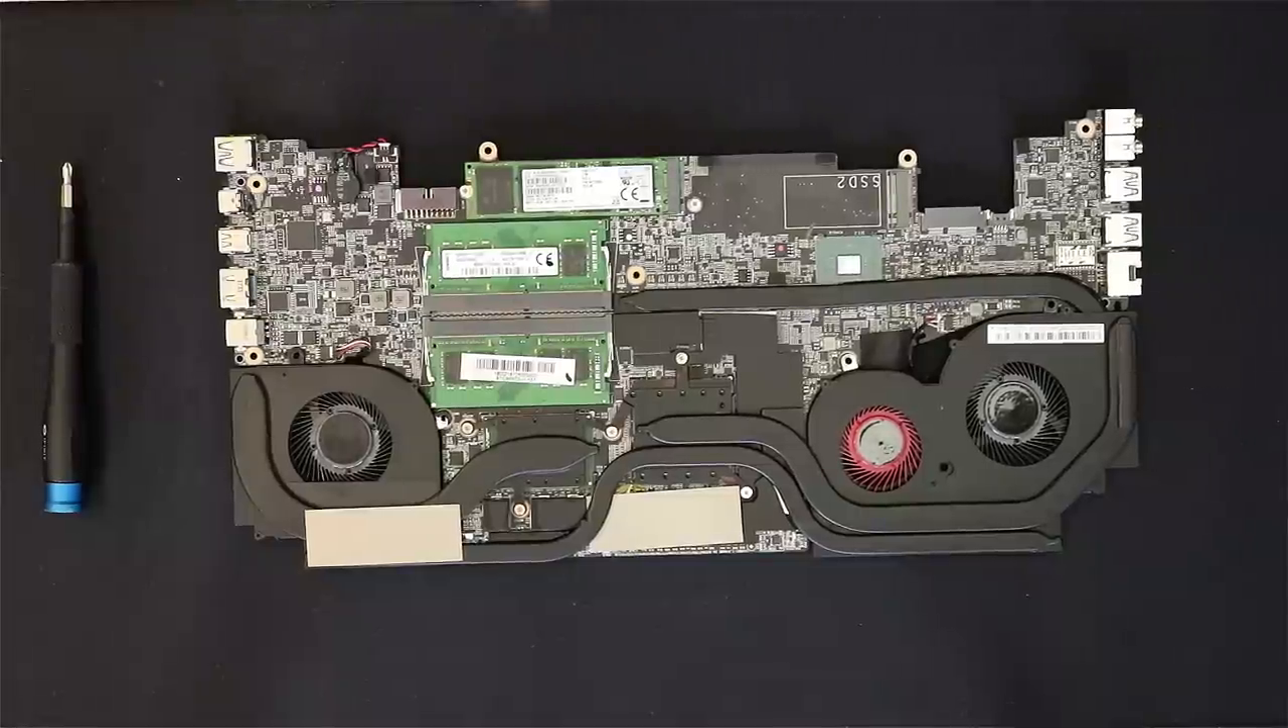And there we go. You have your motherboard out.